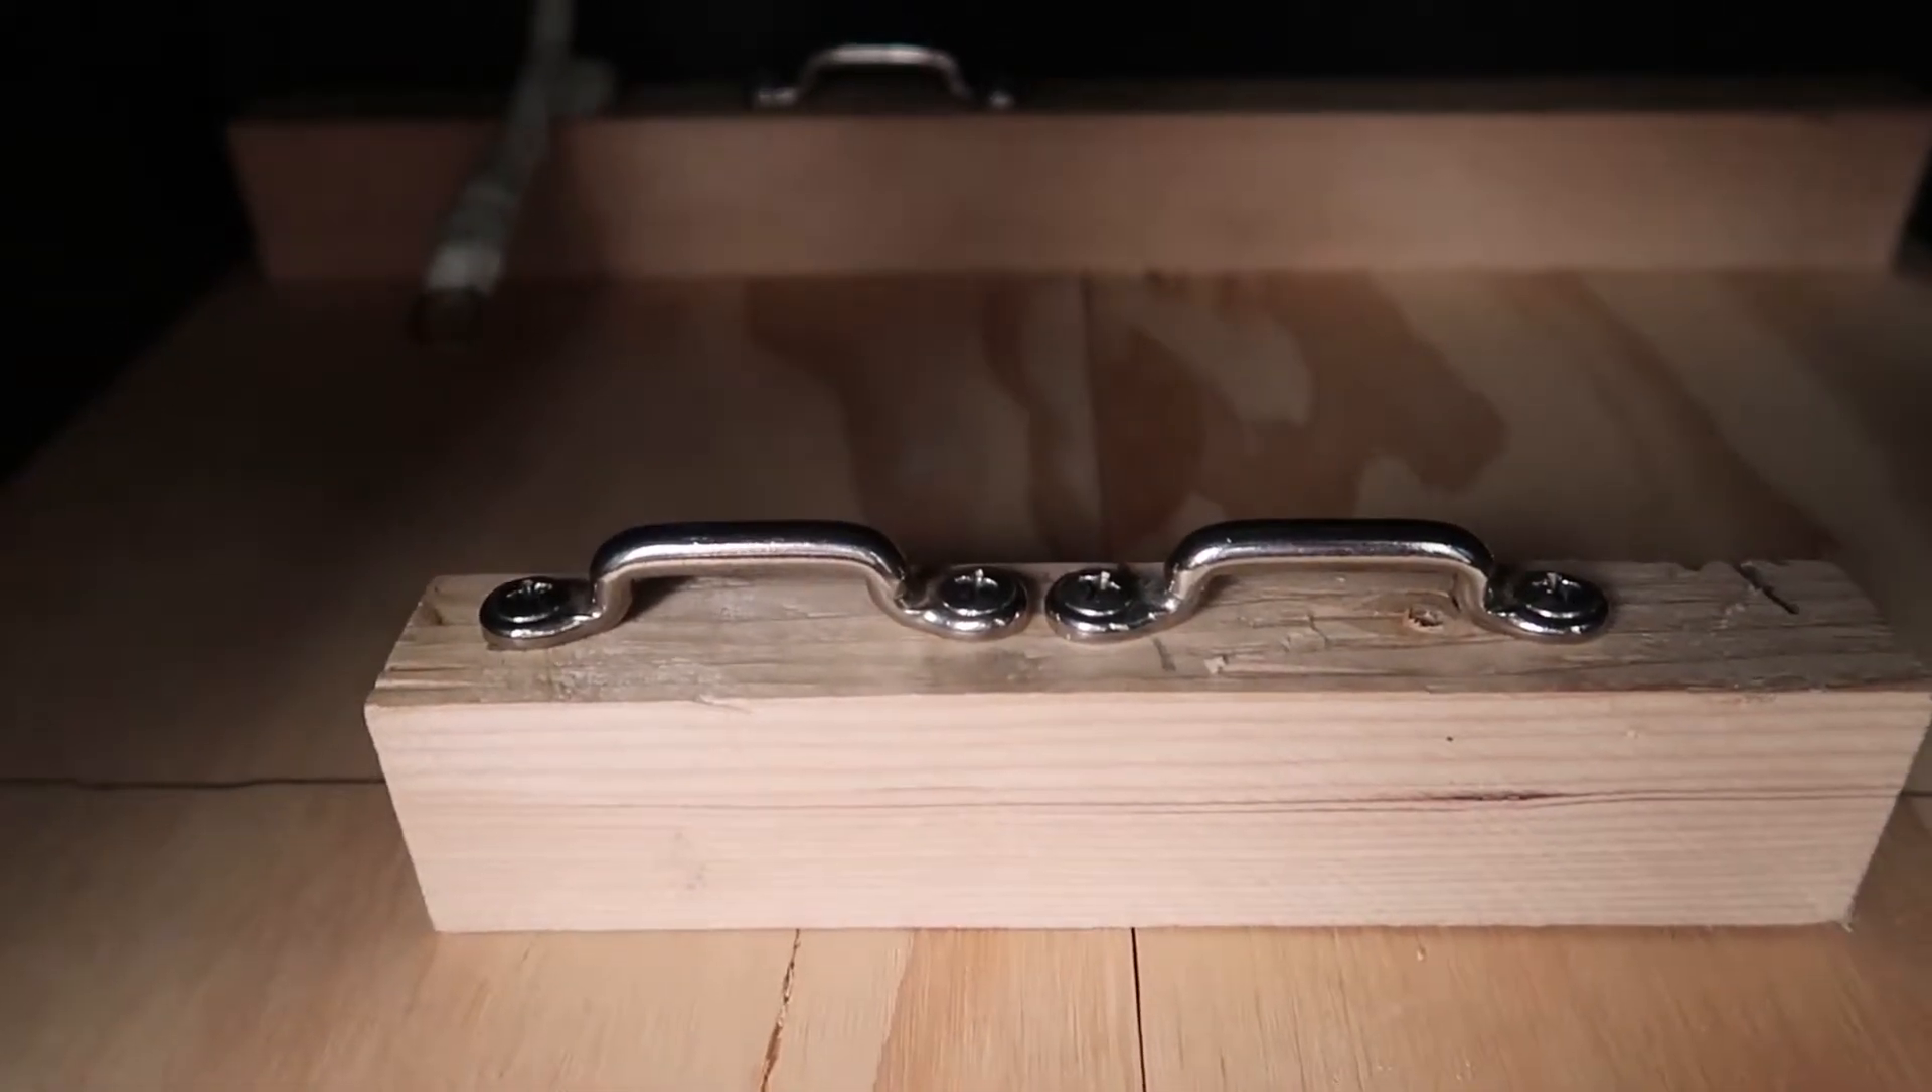And then I have some footman loops screwed to the top.